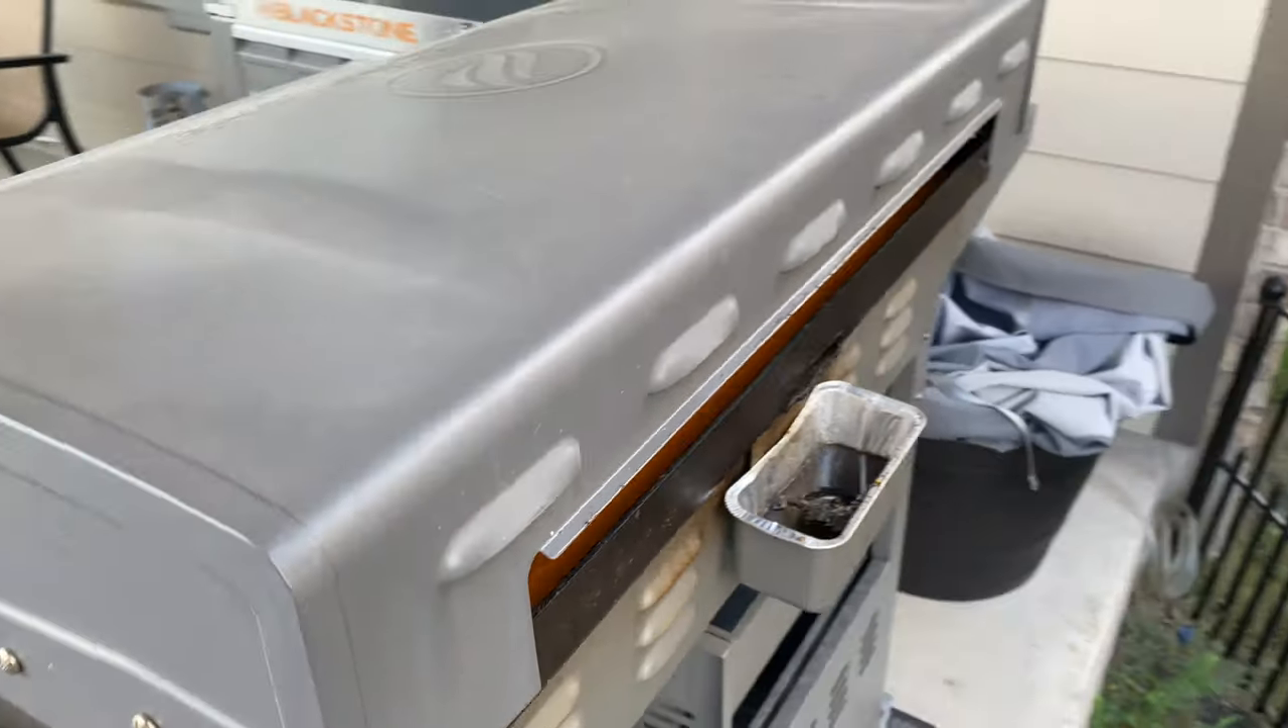On this hard cover you've got this big old gap in the back here.